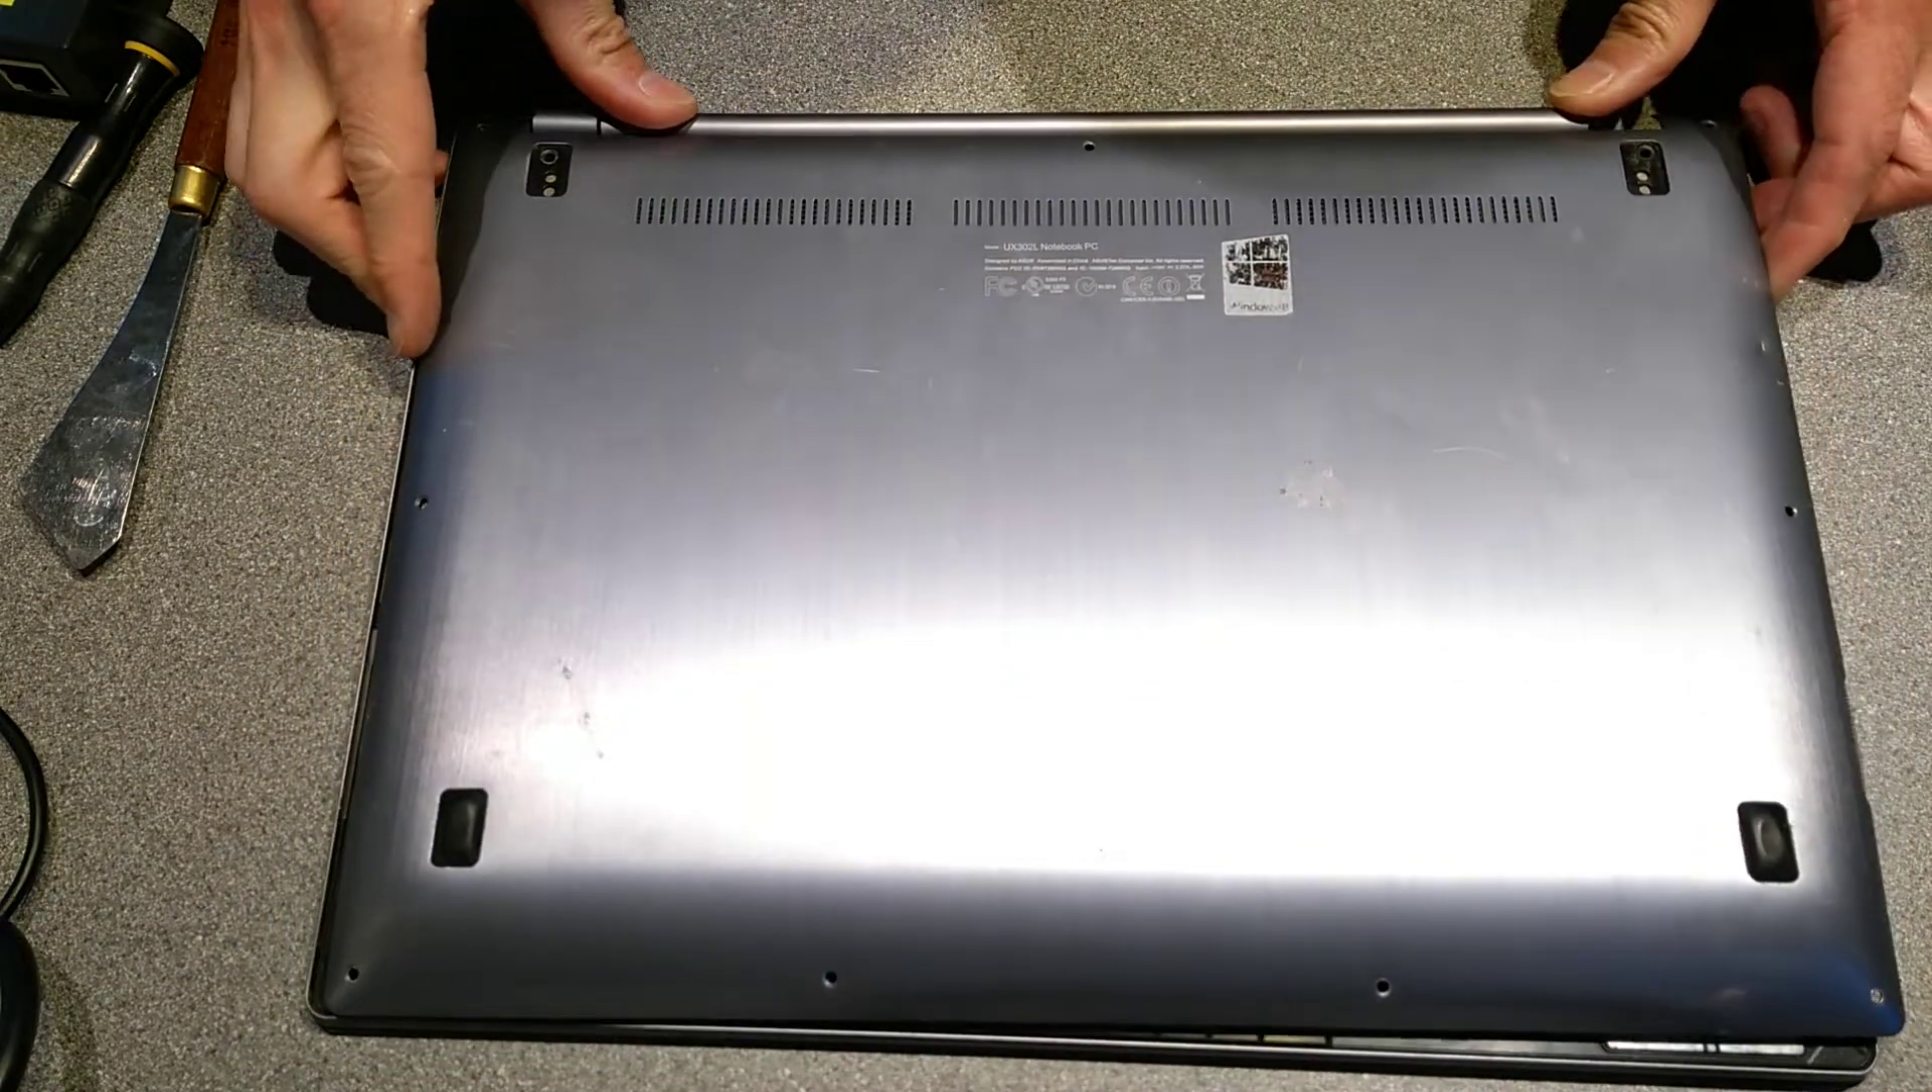Now we're done, just need to put the case back on and screw all the screws back in.